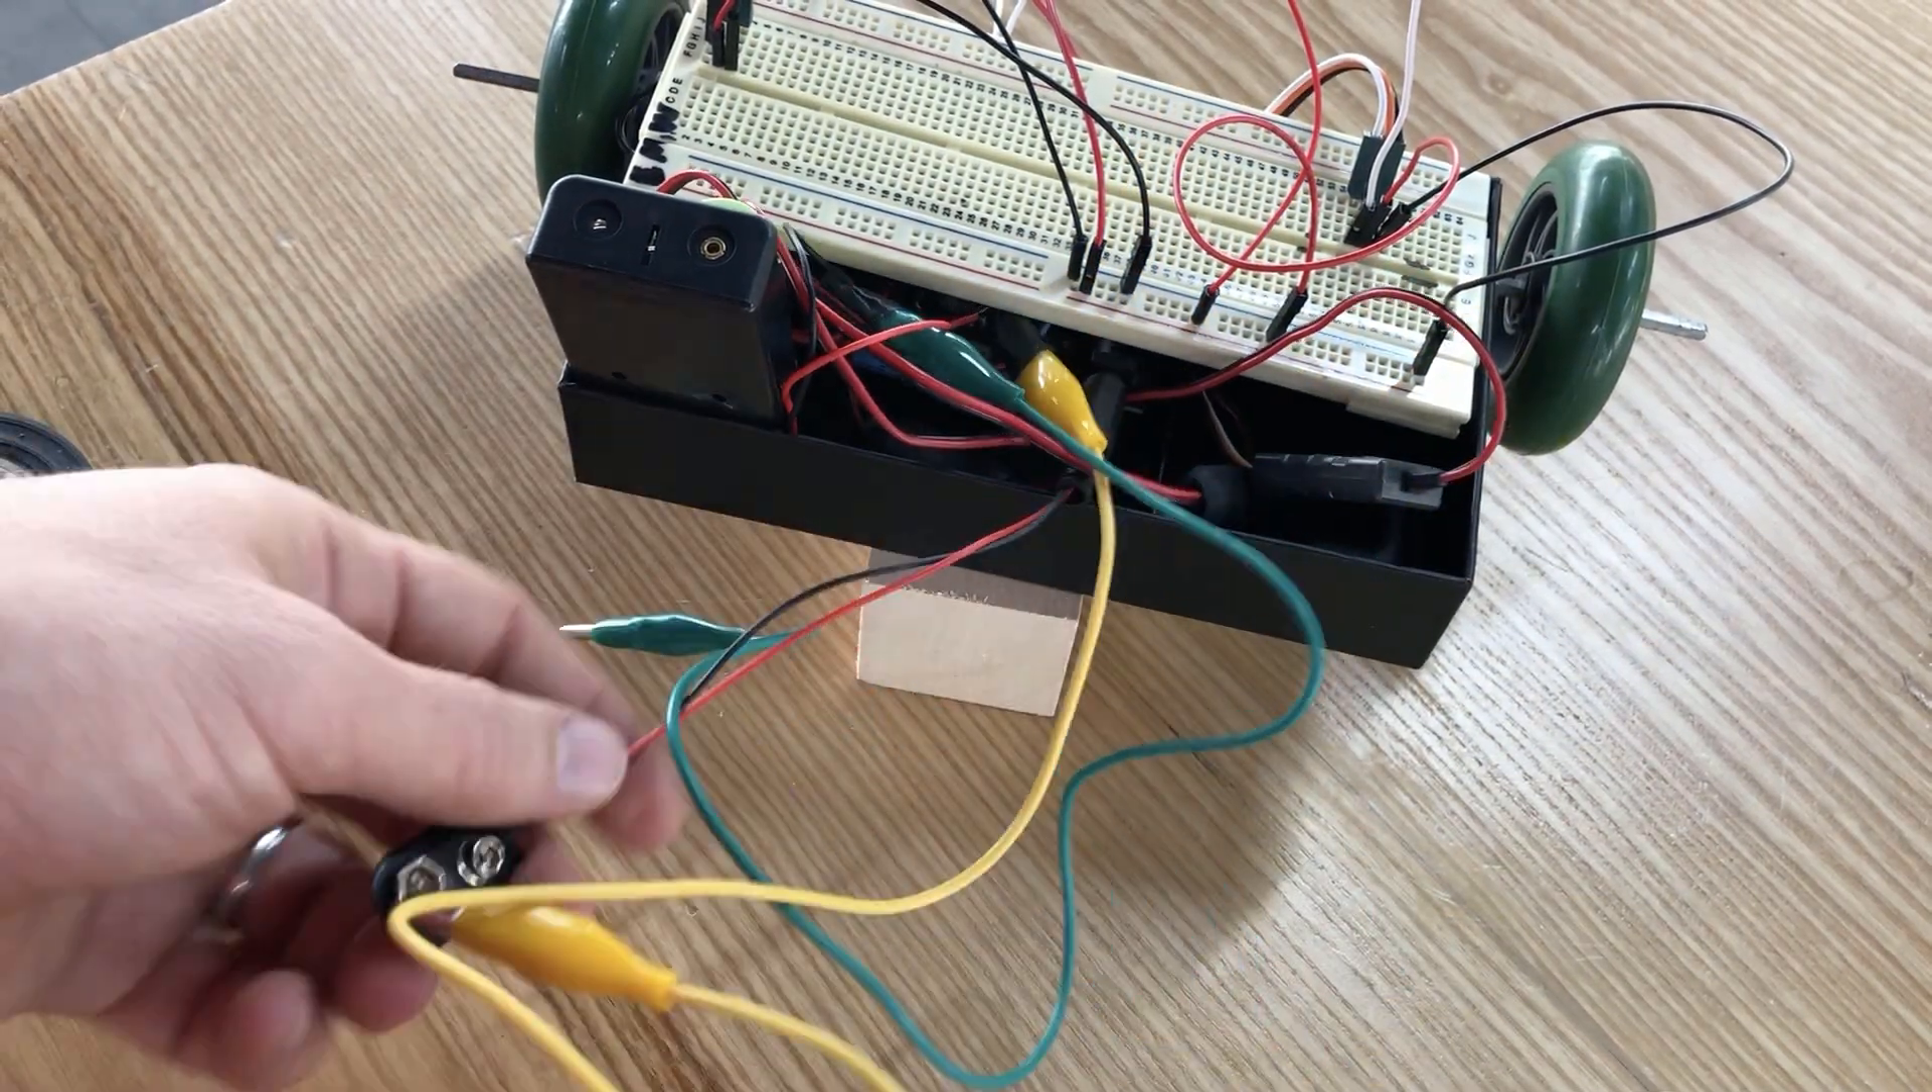So the only thing that is out now is this connector.